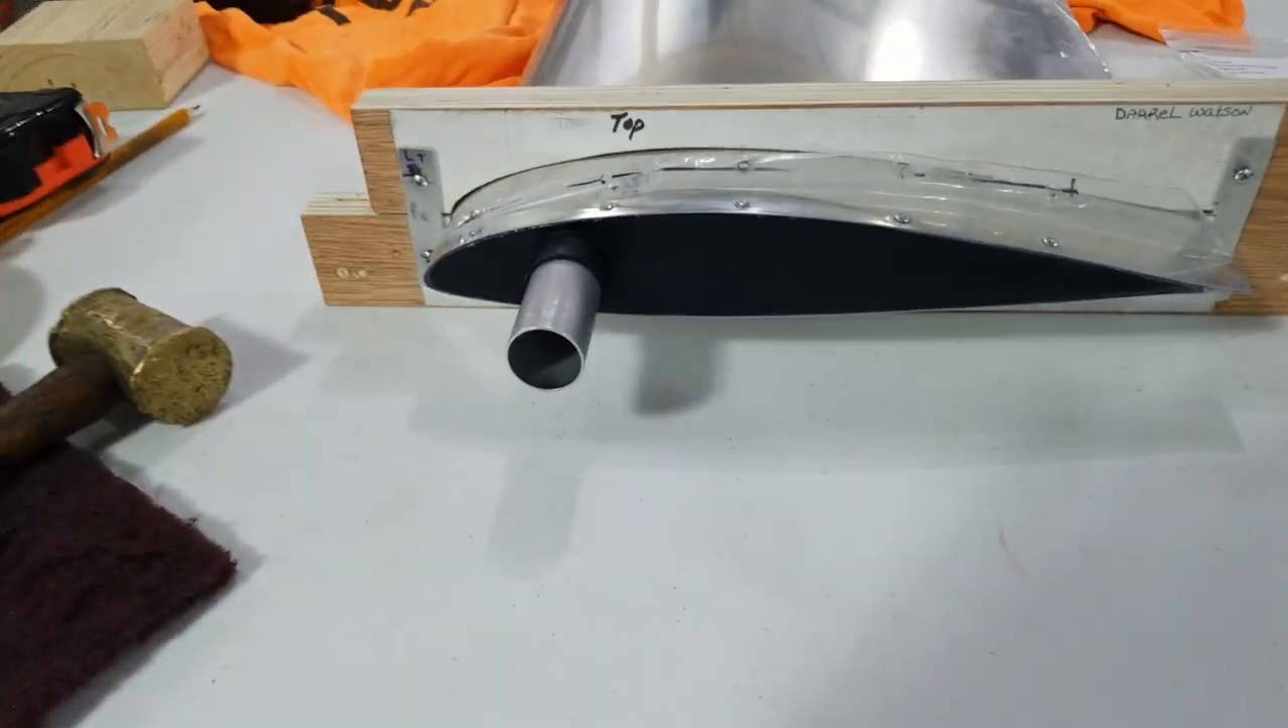Okay, we've got the end cap put in.